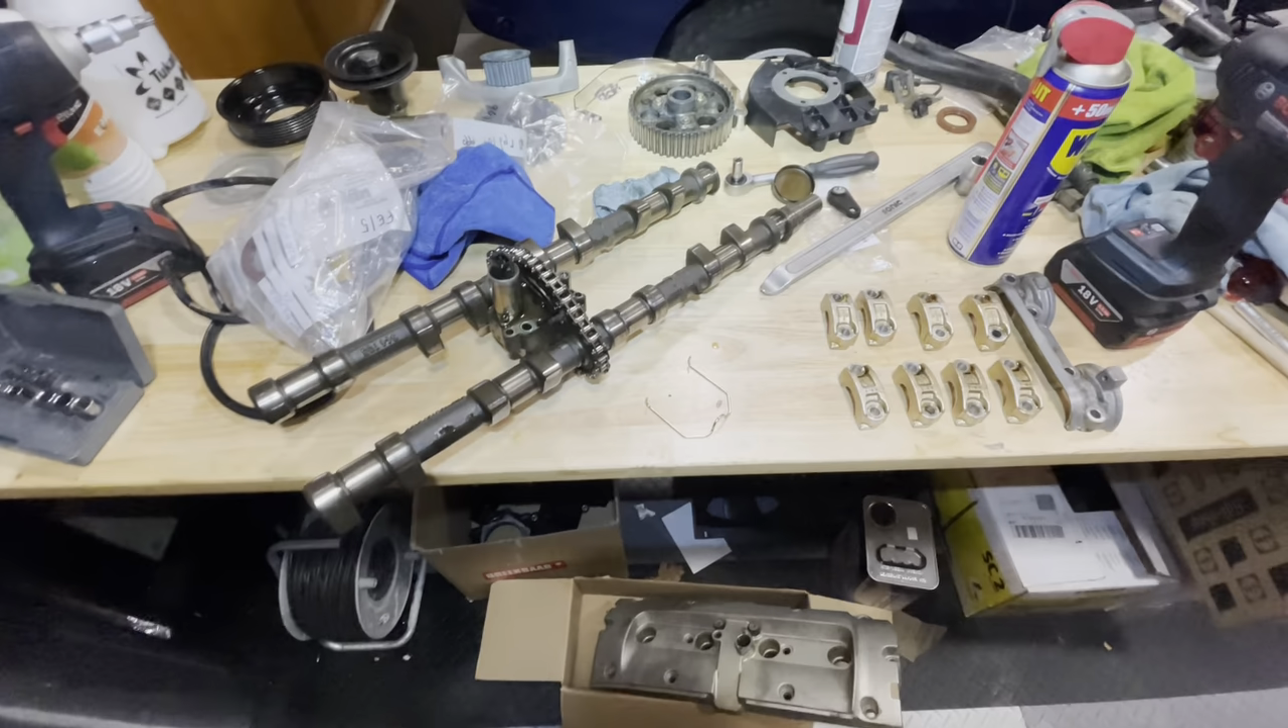So that's the camshaft out of the car.